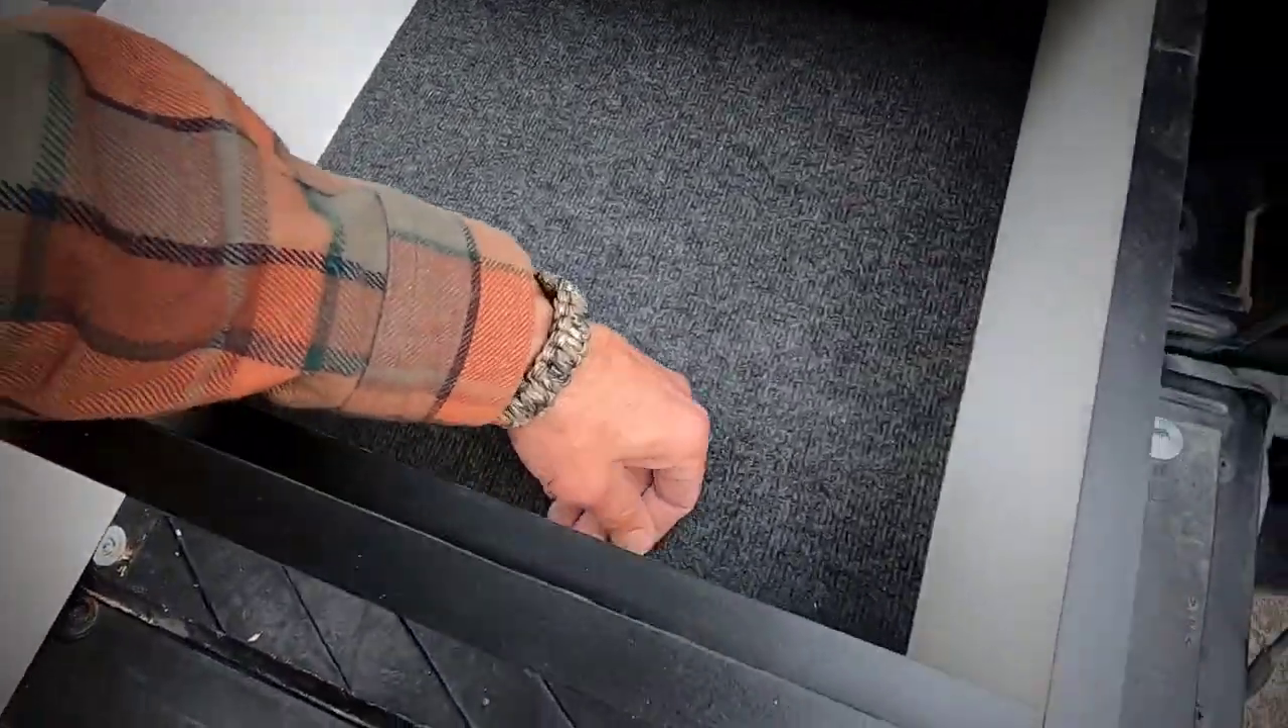One other thing I did do is I added some carpet. It's just velcroed in place.